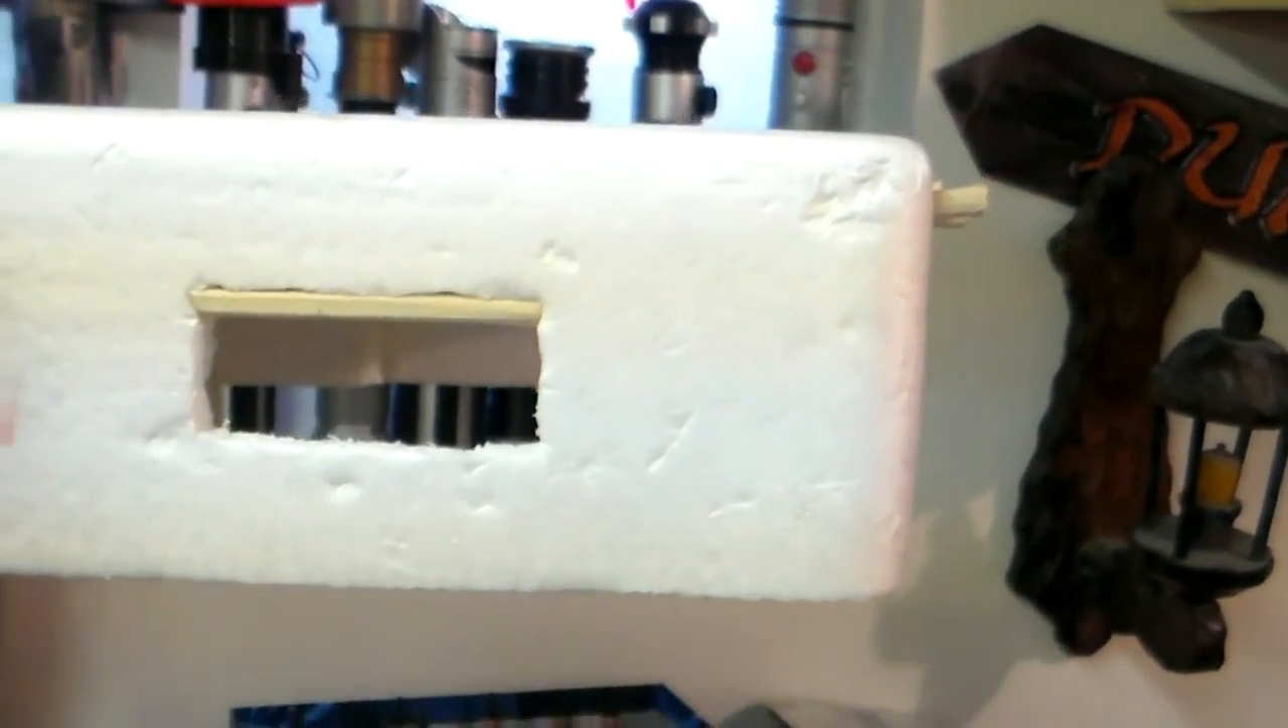So now I've added sticks to the inside of the windows because buildings like this if you had unsupported stuff it would just collapse over the top.